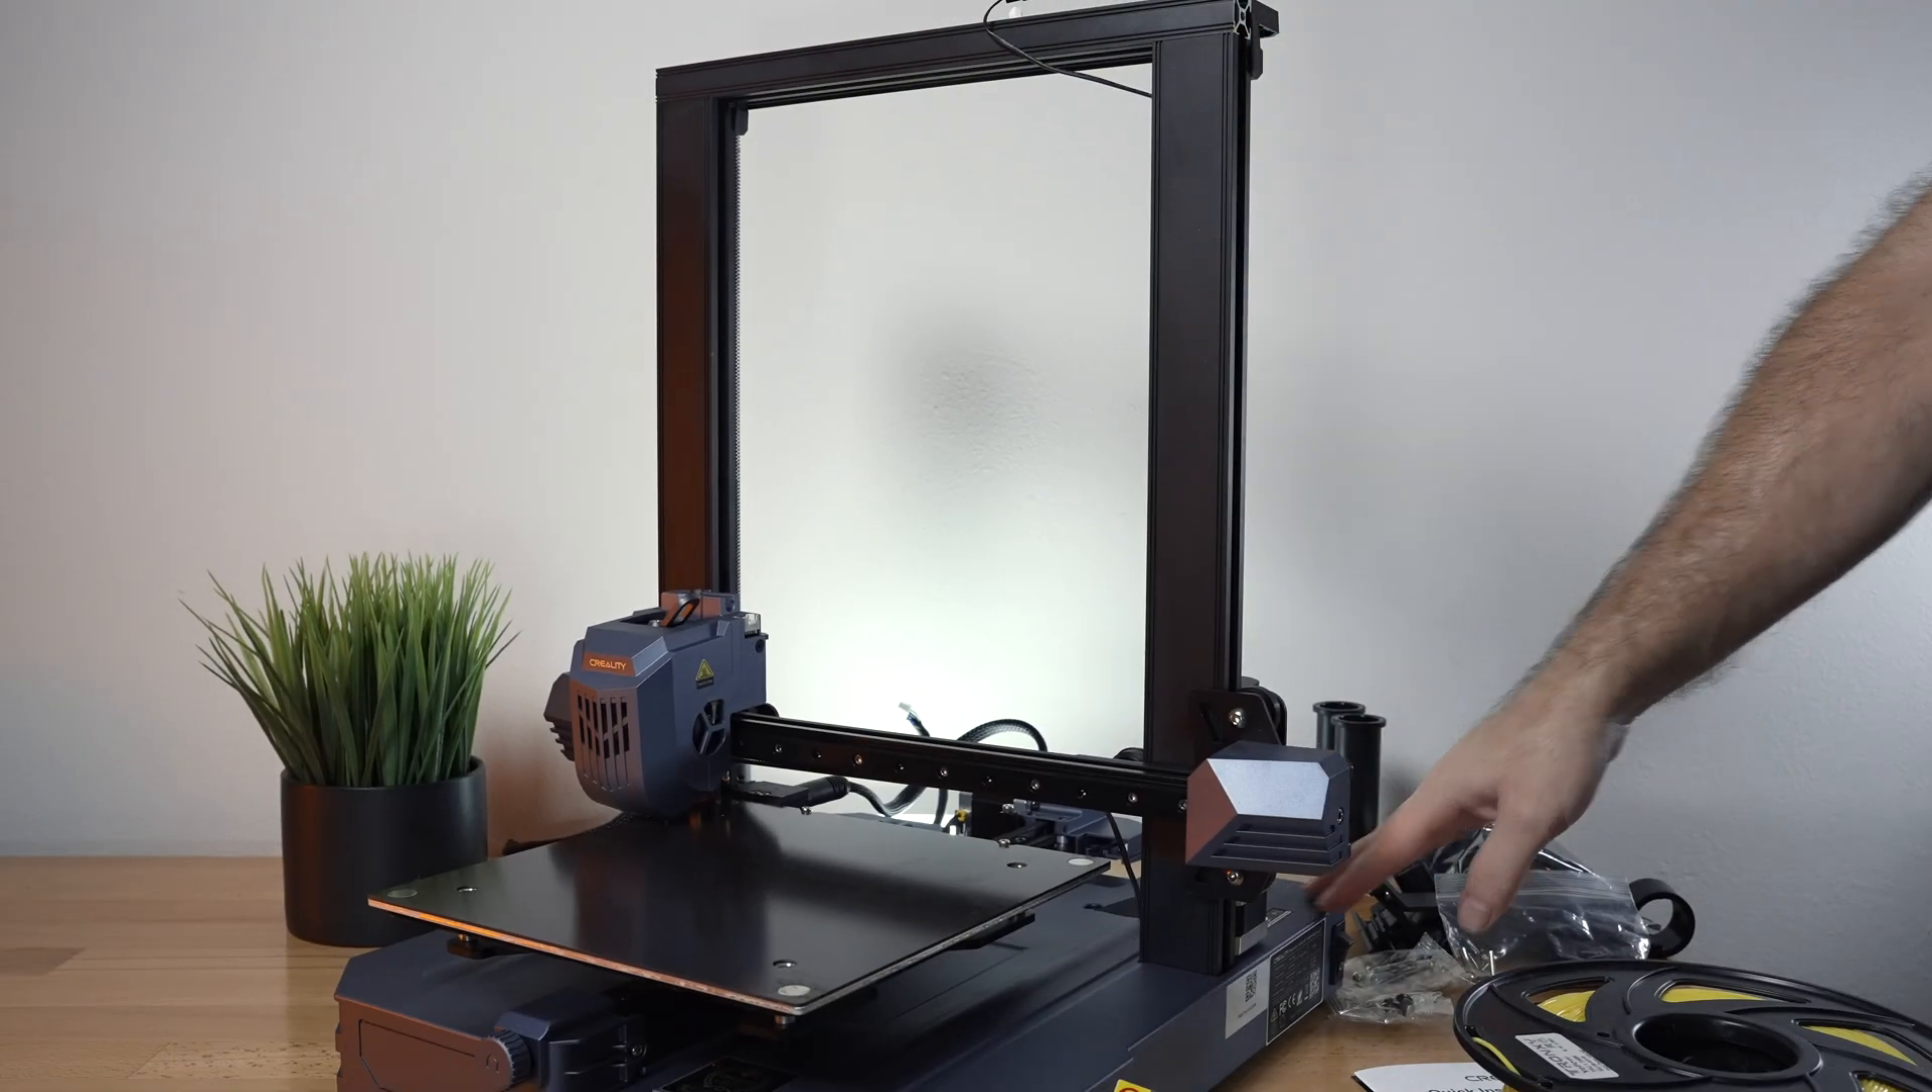And we are done with connecting the gantry onto the base.